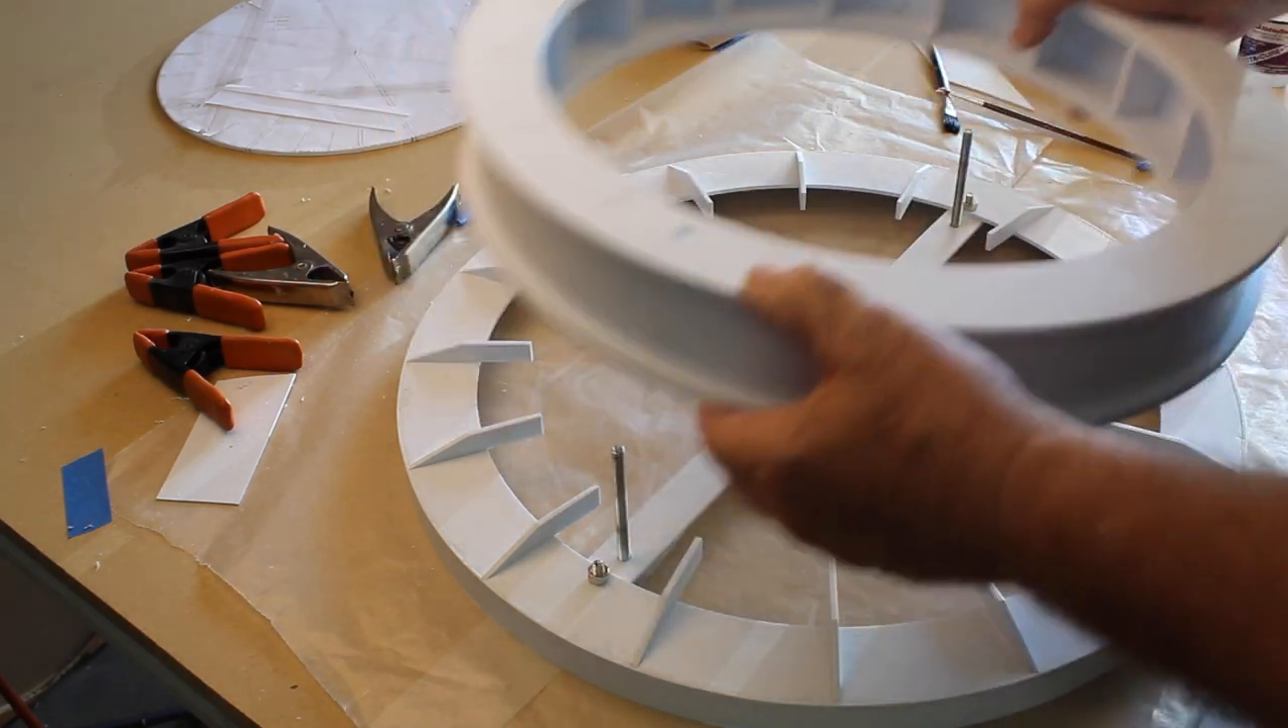We glued our little, uh, fins all the way around.